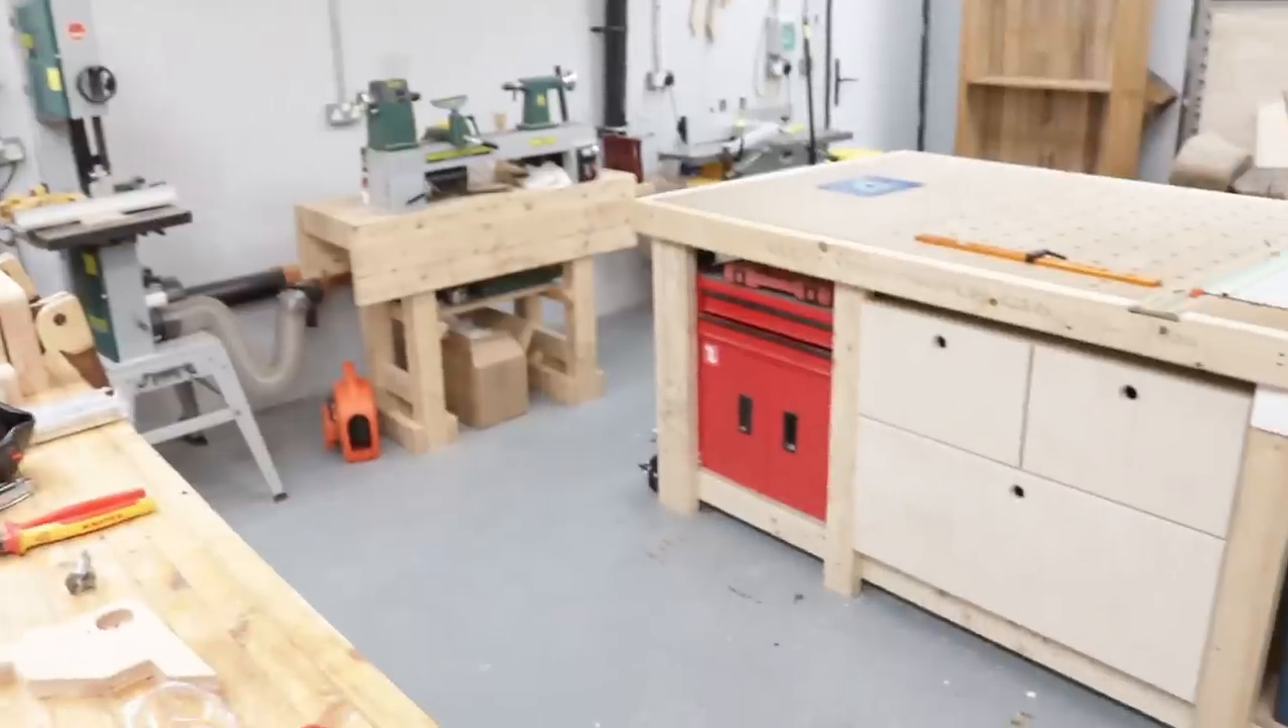Another part of this mft table is now complete we've added some storage and some drawers so i suppose the whole theme of this video is how to add drawers to a workbench.